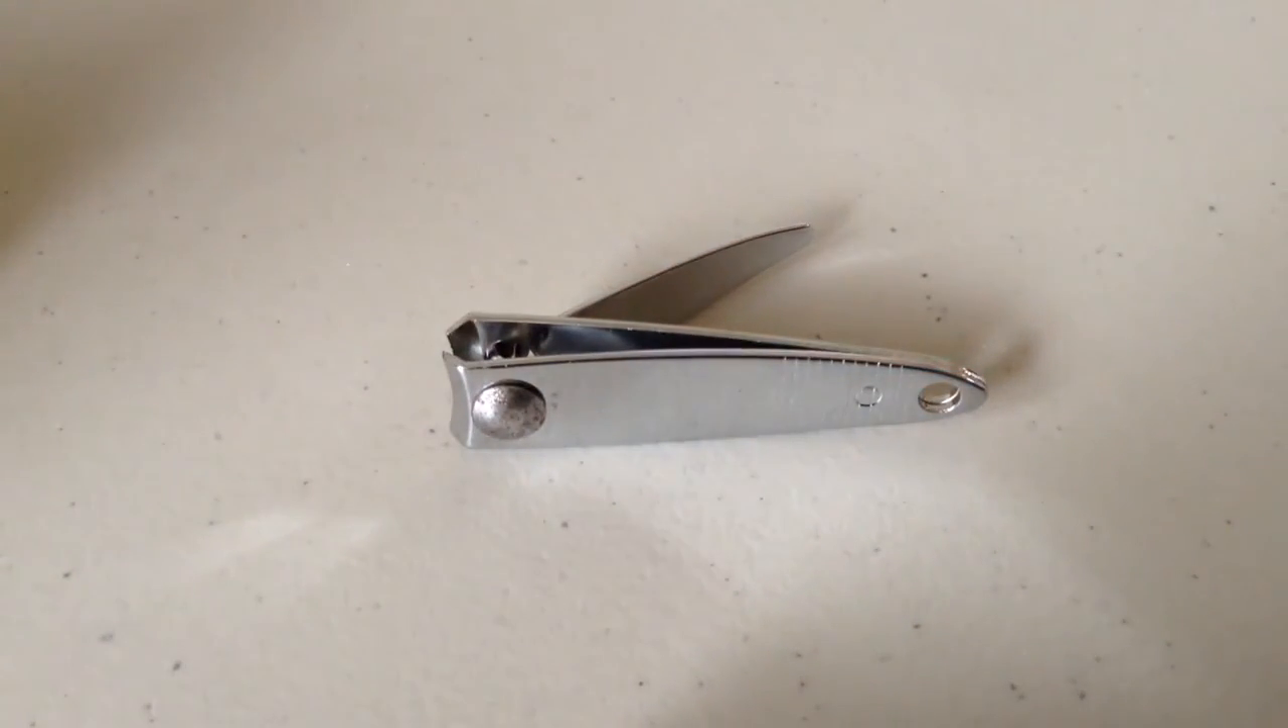Your nail cutters are back together.